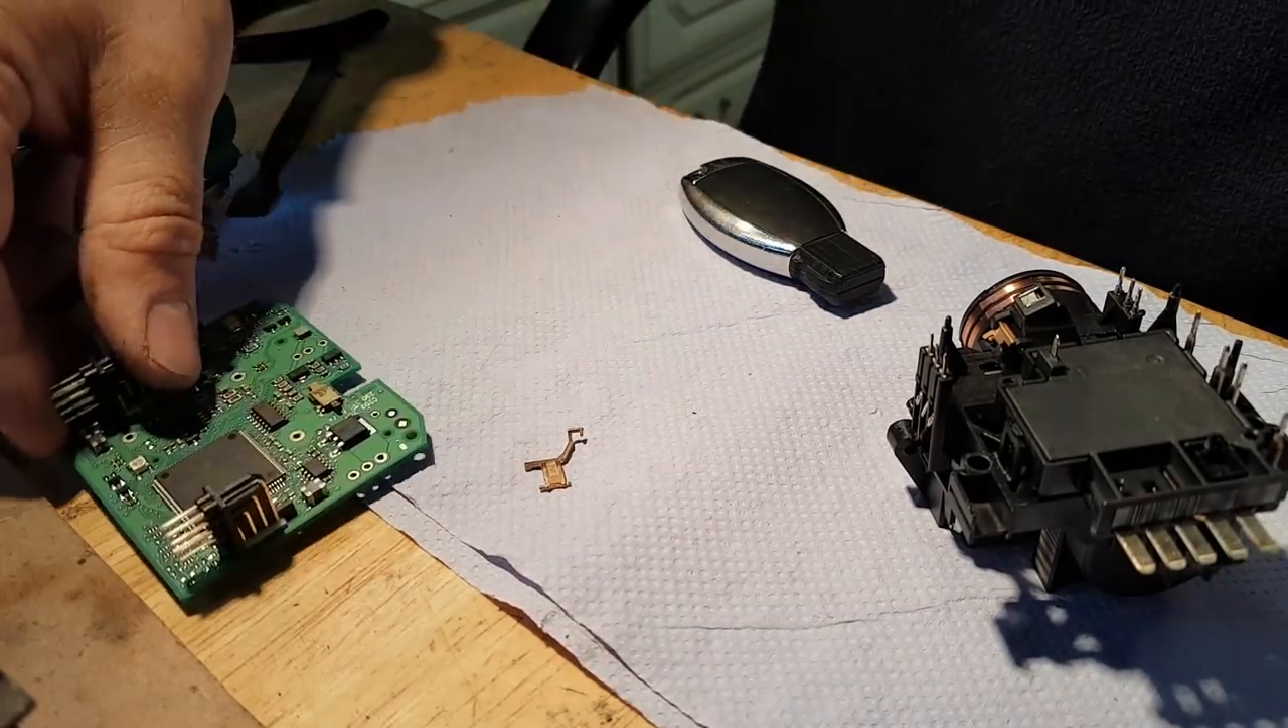So i have removed the electronic side from the mechanical side.